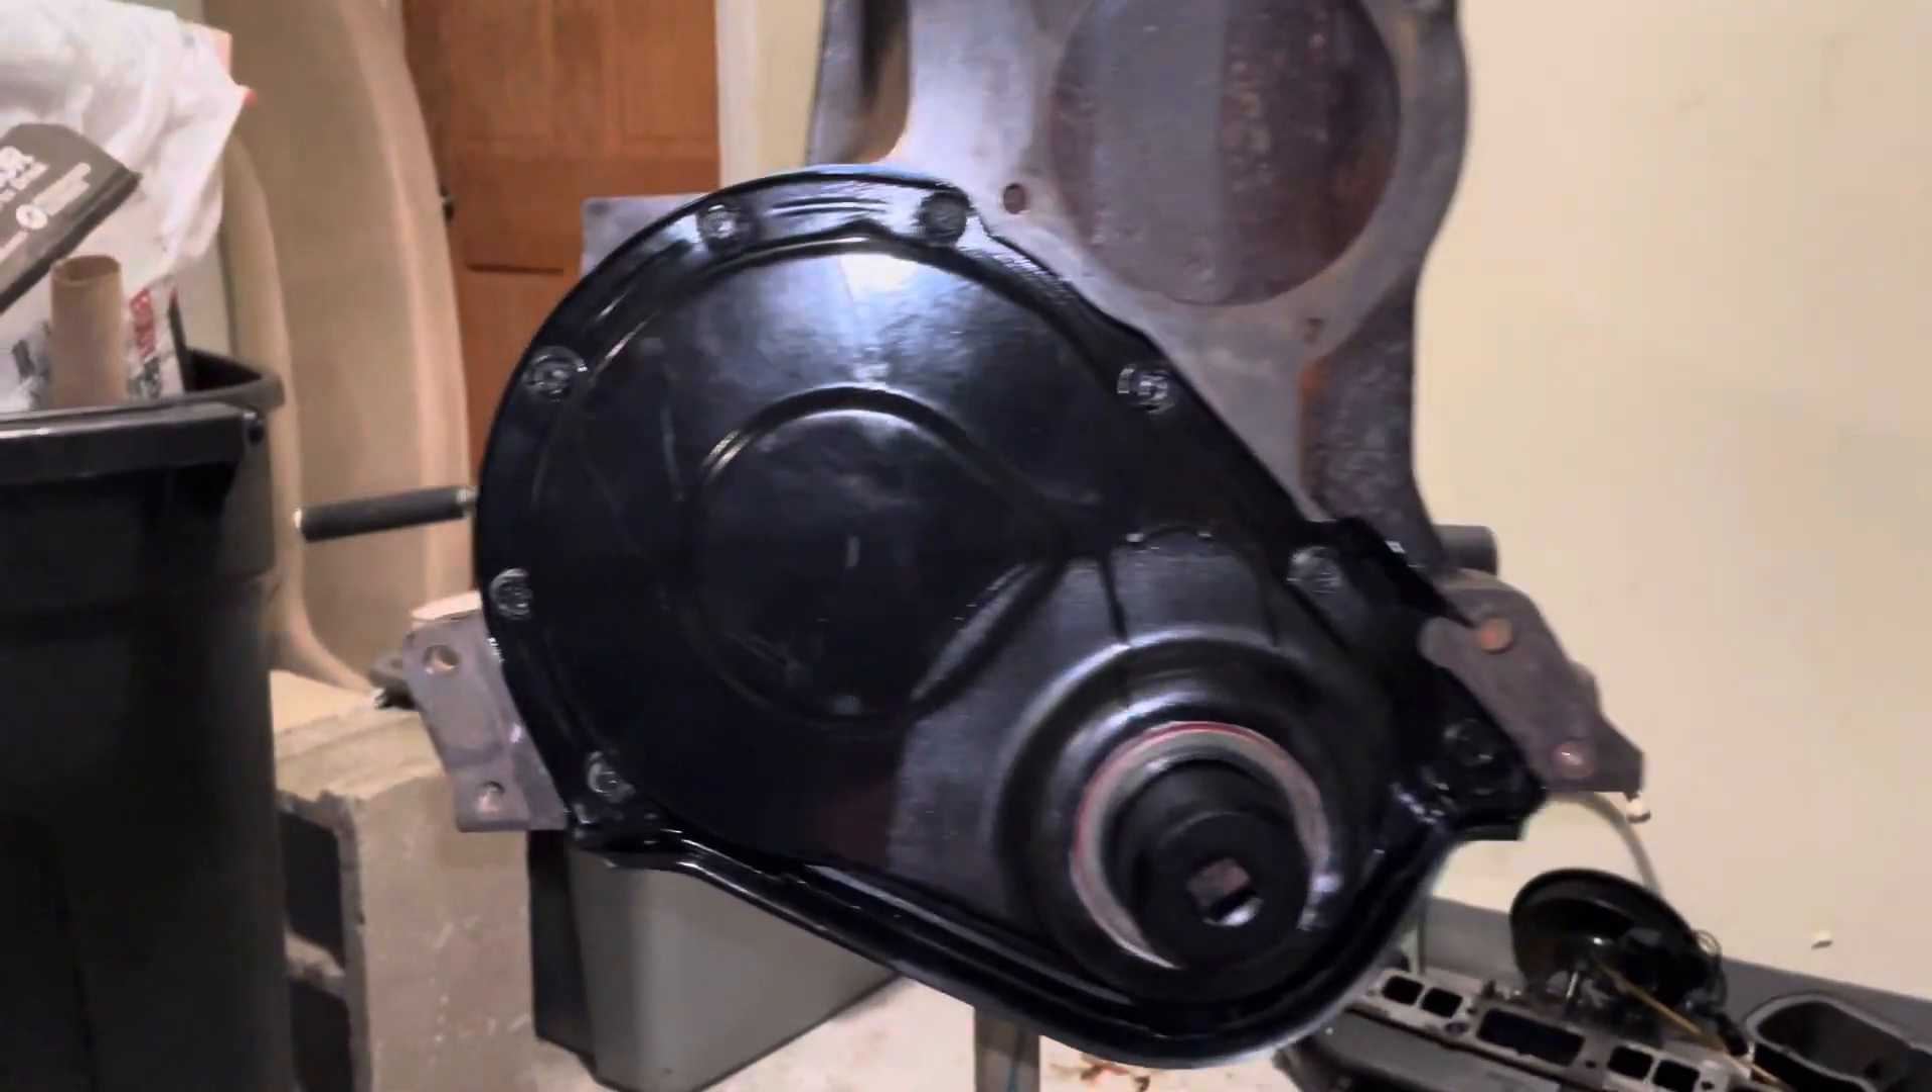The front timing cover is now installed, and all the bolts, these are 3-8 head bolts, are all tightened down to 35-inch pounds with my small inch-pound torque wrench.